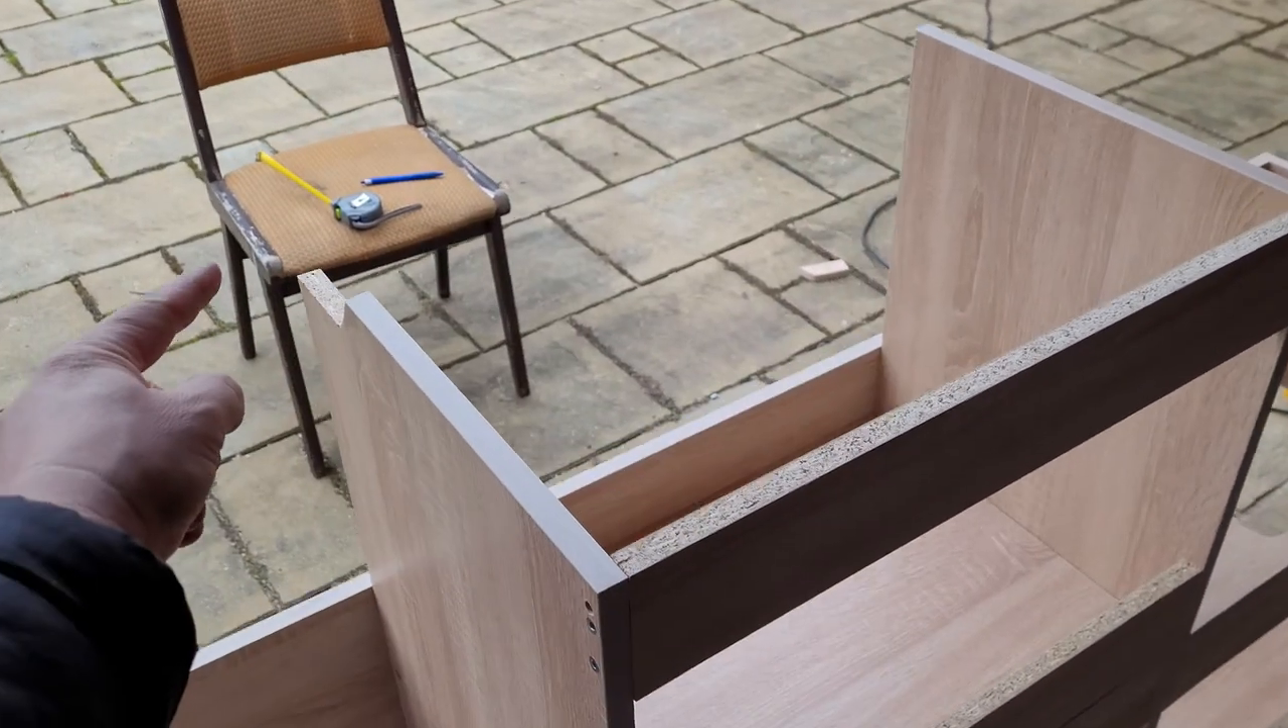Tutaj jeszcze na górę muszę dać deskę, ale oczywiście muszę ją wyciąć.